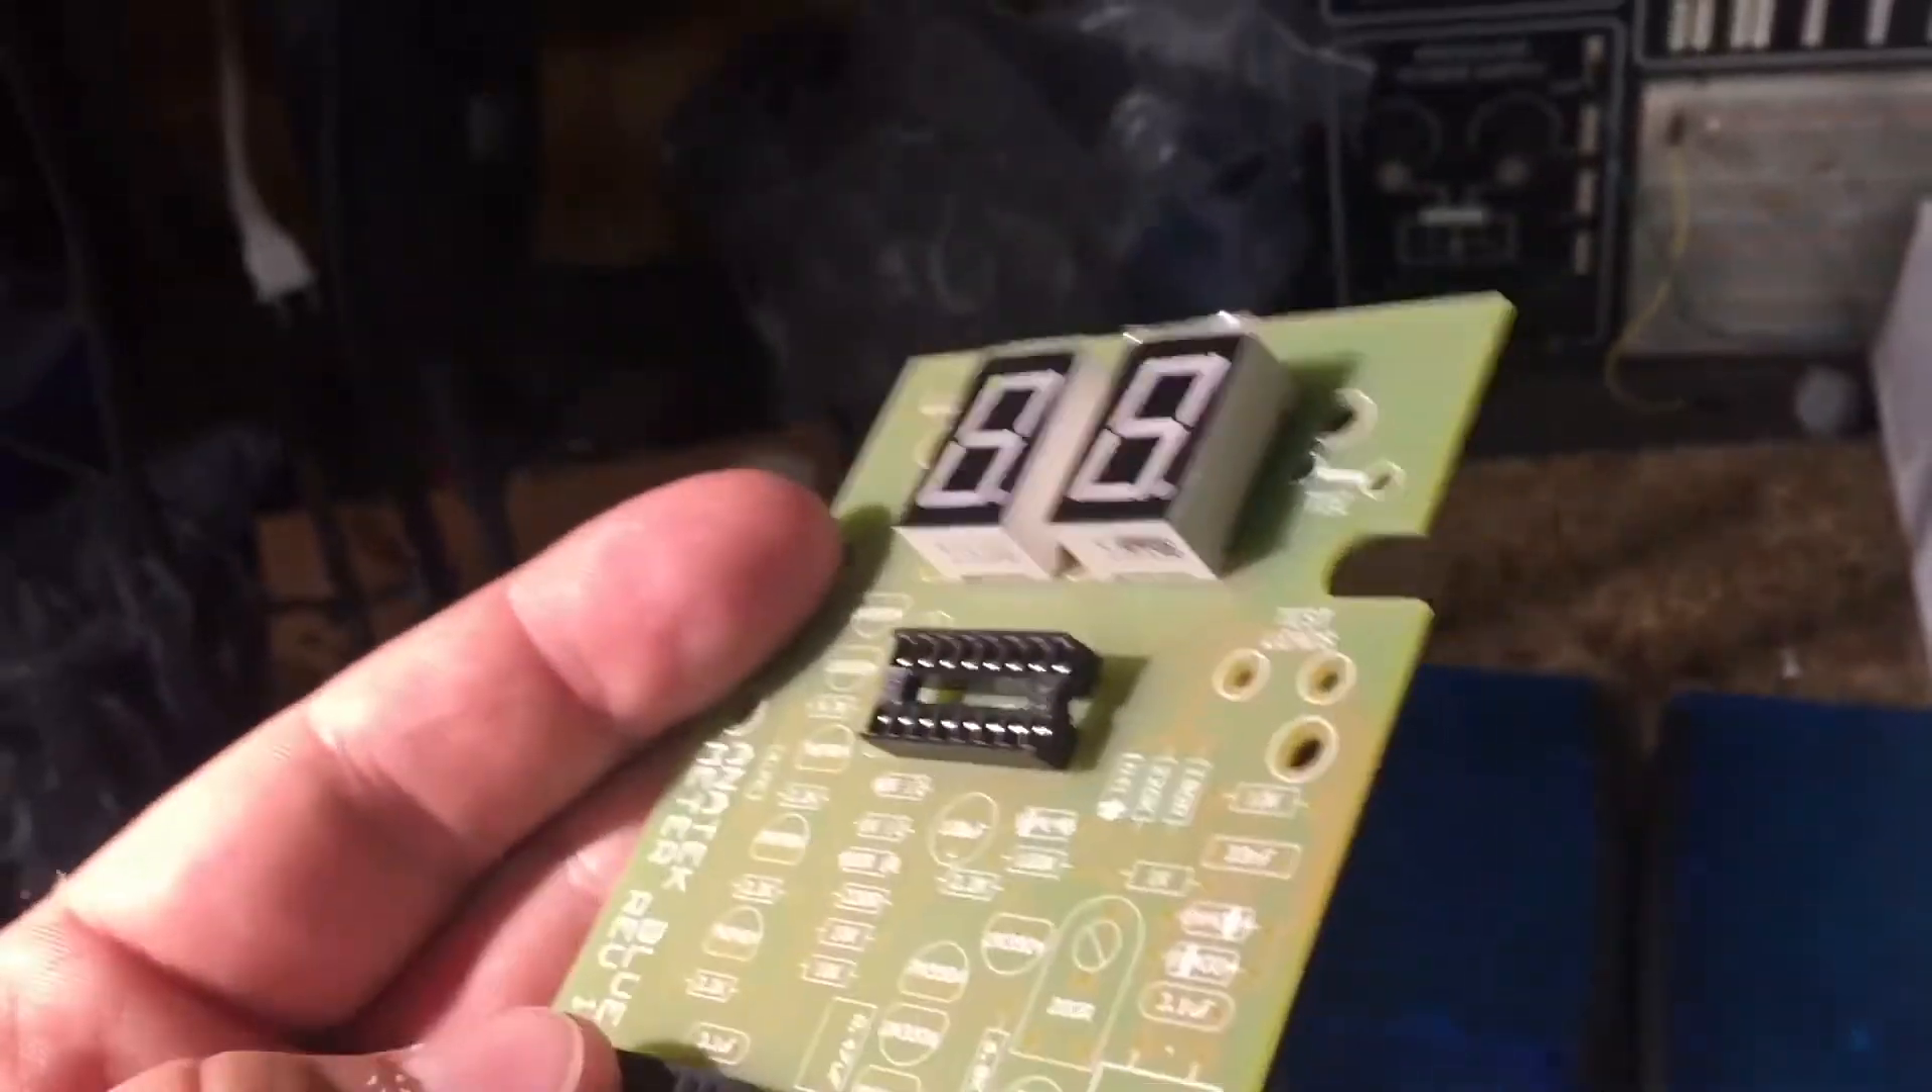Next i've put these ic placement holders notice i didn't put the ic's in.